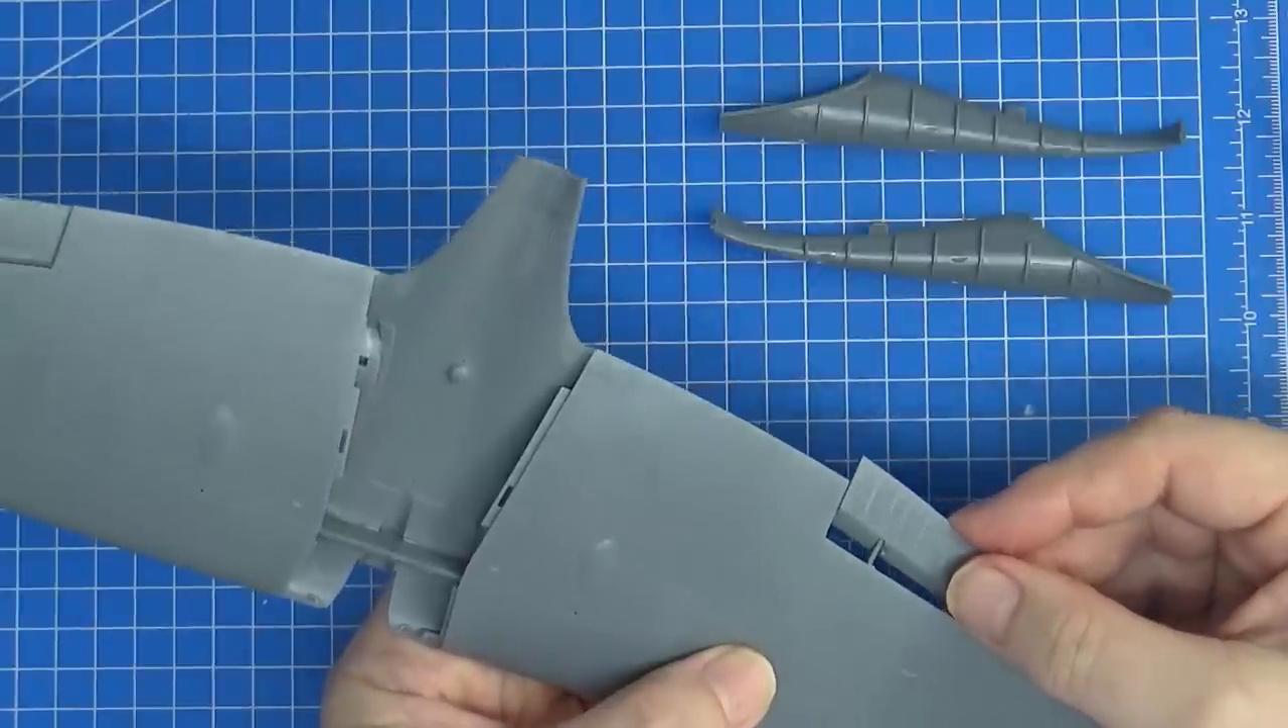You can see that one of the ailerons has popped out.